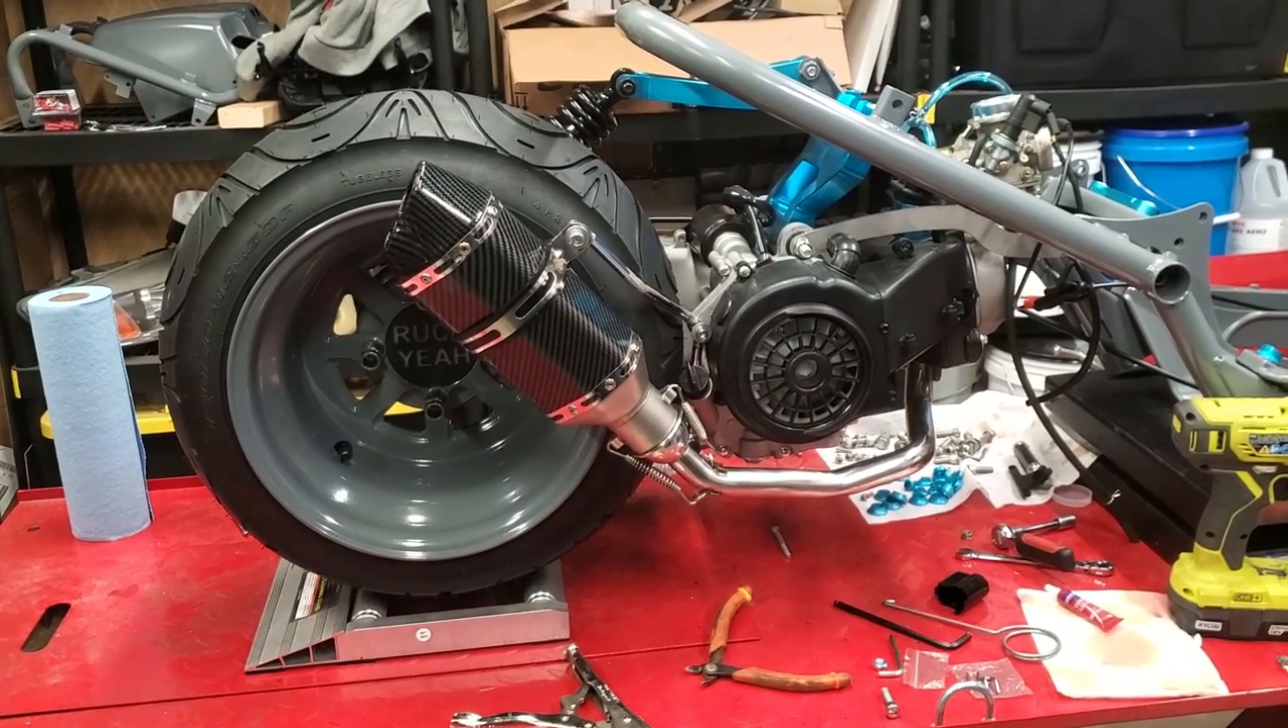All right, so there's the exhaust all bolted up, and this engine is ready to rock.